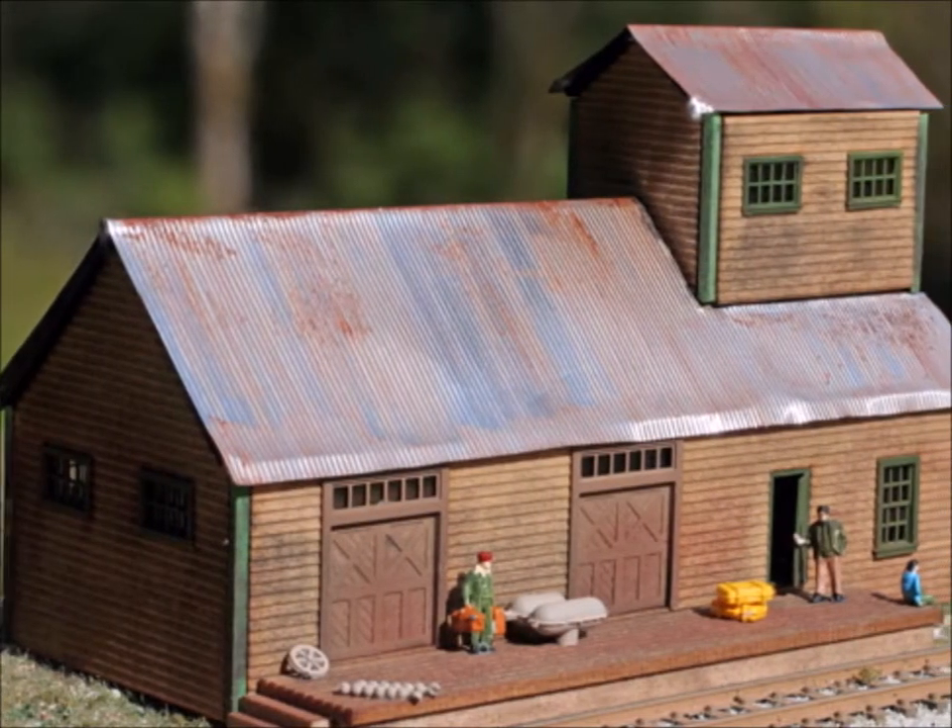I added a little weathering here and there I added a few figures and some stuff for the loading dock and the track and stuff.